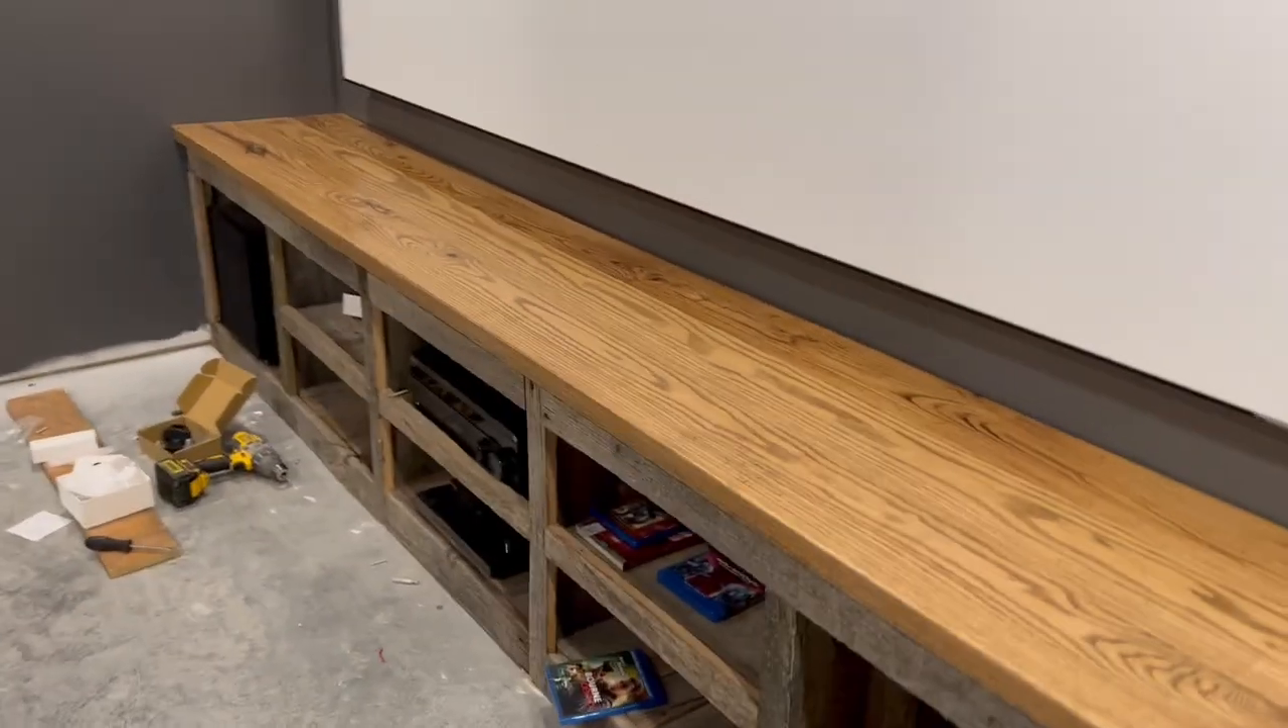So now we still have to put doors on the built-ins and obviously clean up, but that's what it looks like so far.